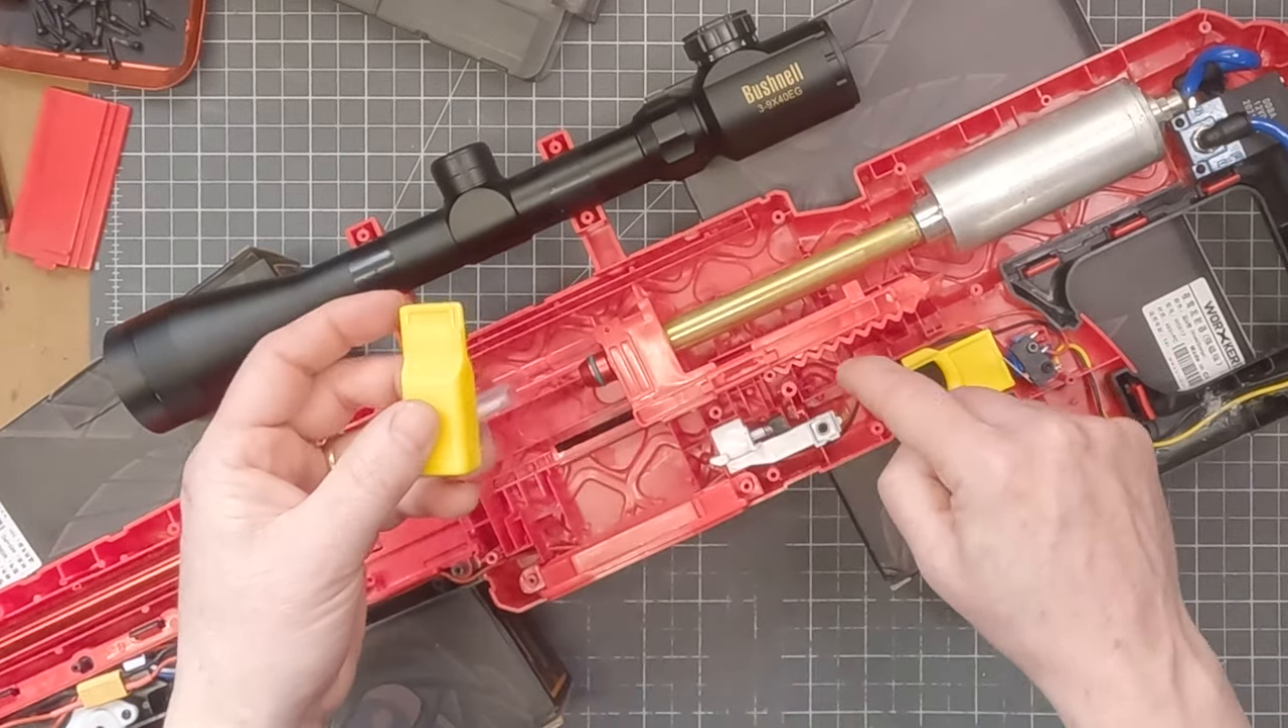The other thing I haven't done is attach the priming handle on the left side.